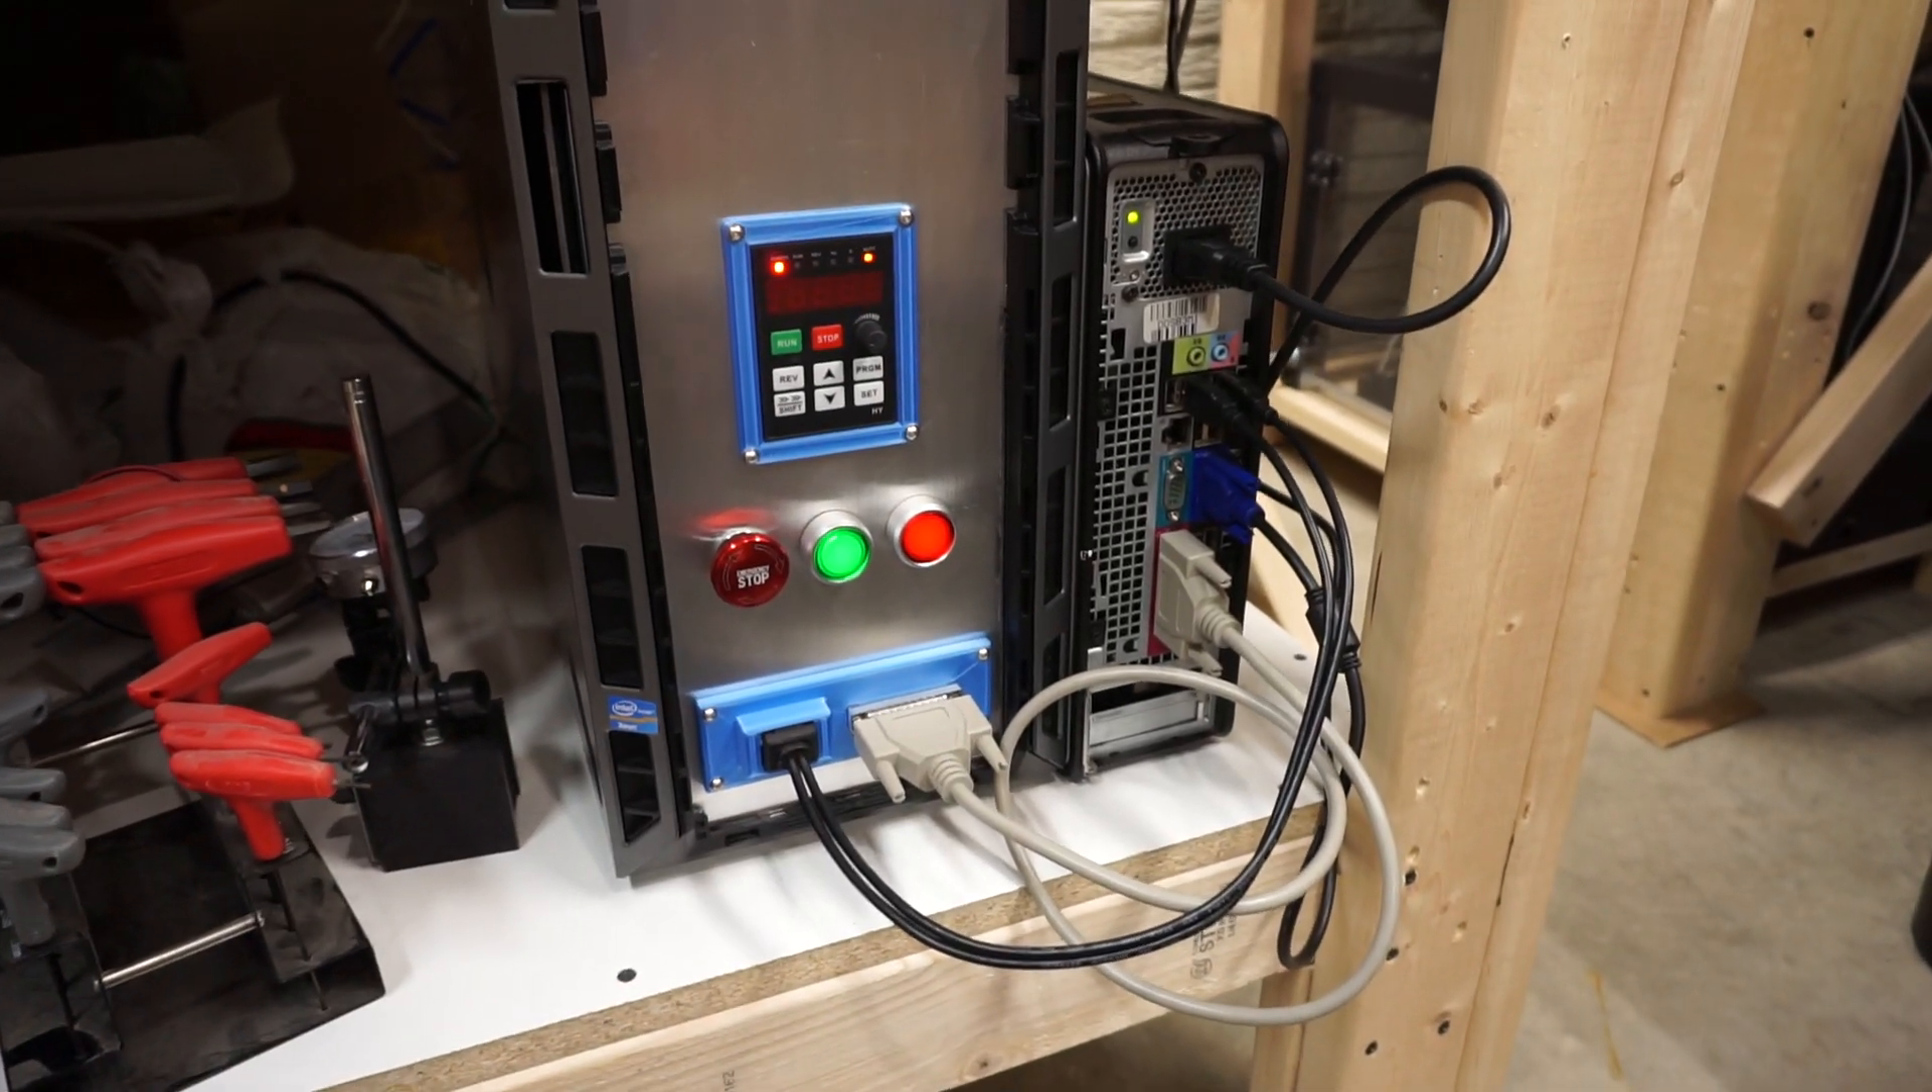So but I got the uh control panel mounted down below here.